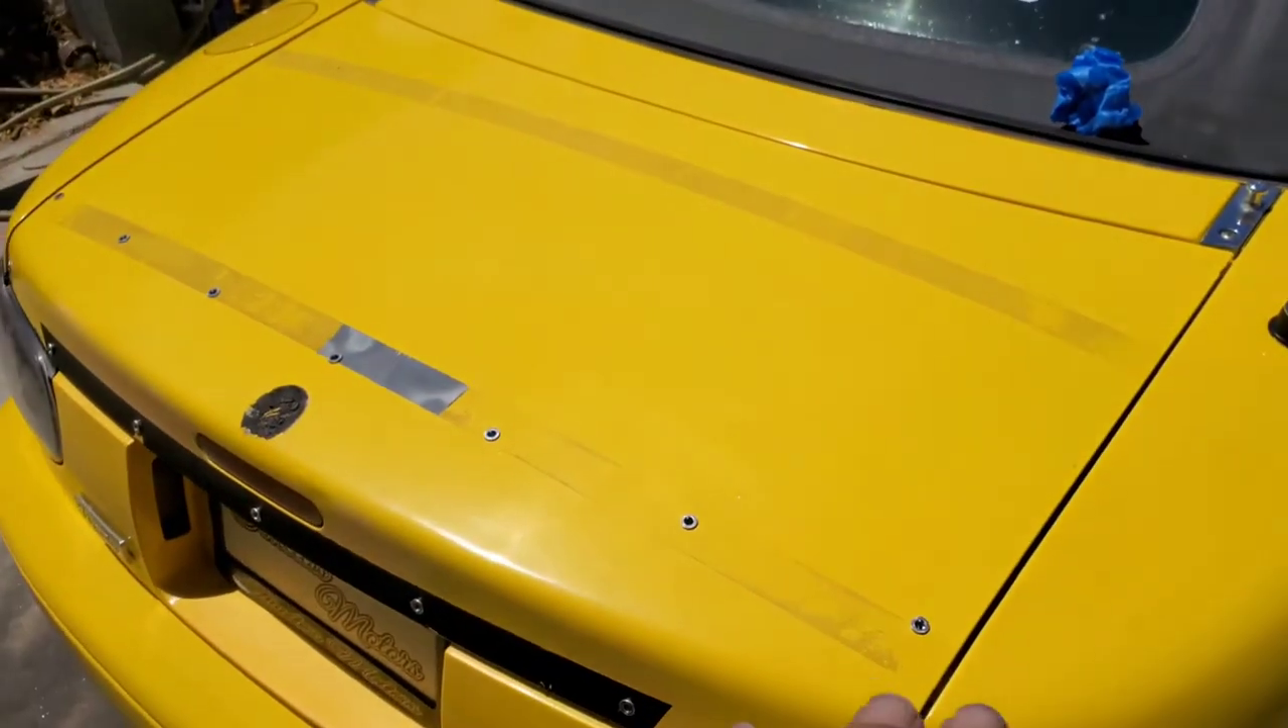Alright, we have all of our nutserts in and crimped down.